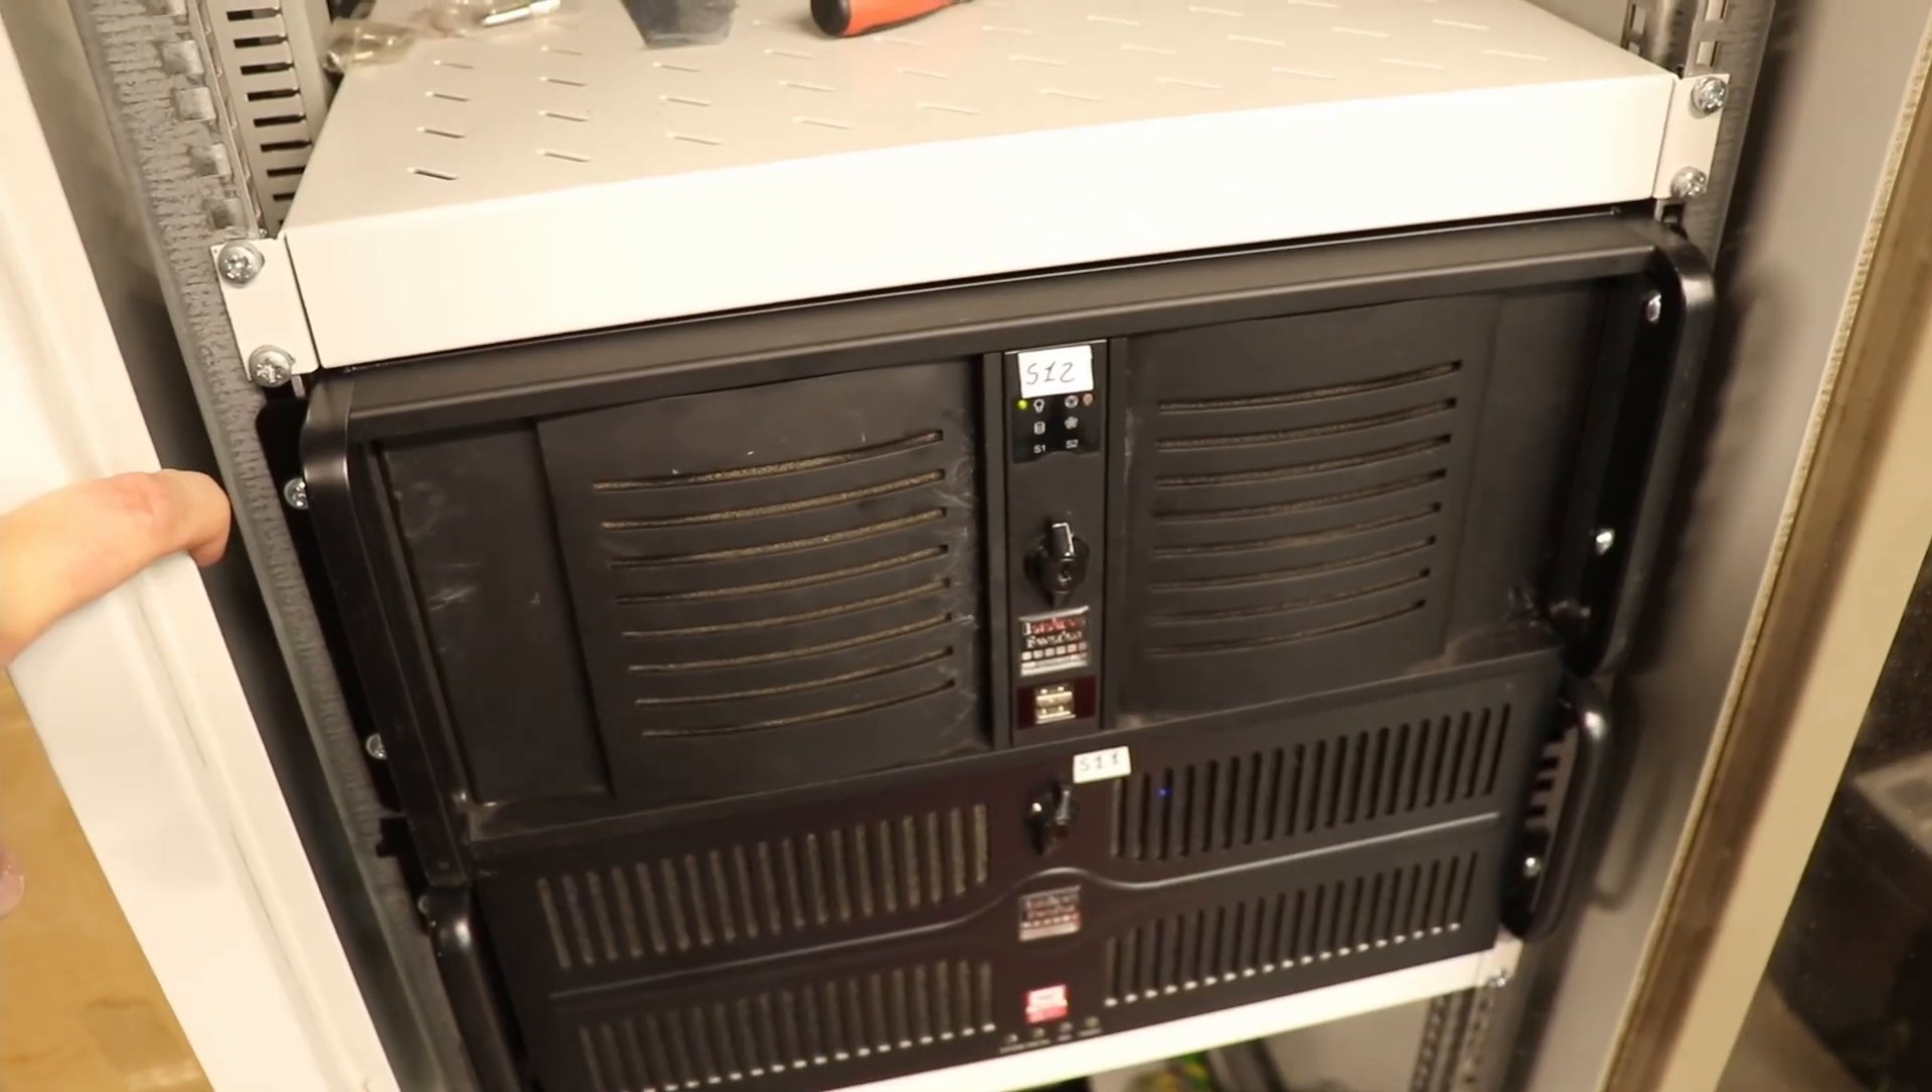Jak widać serwer już został zamontowany na swoje docelowe miejsce.